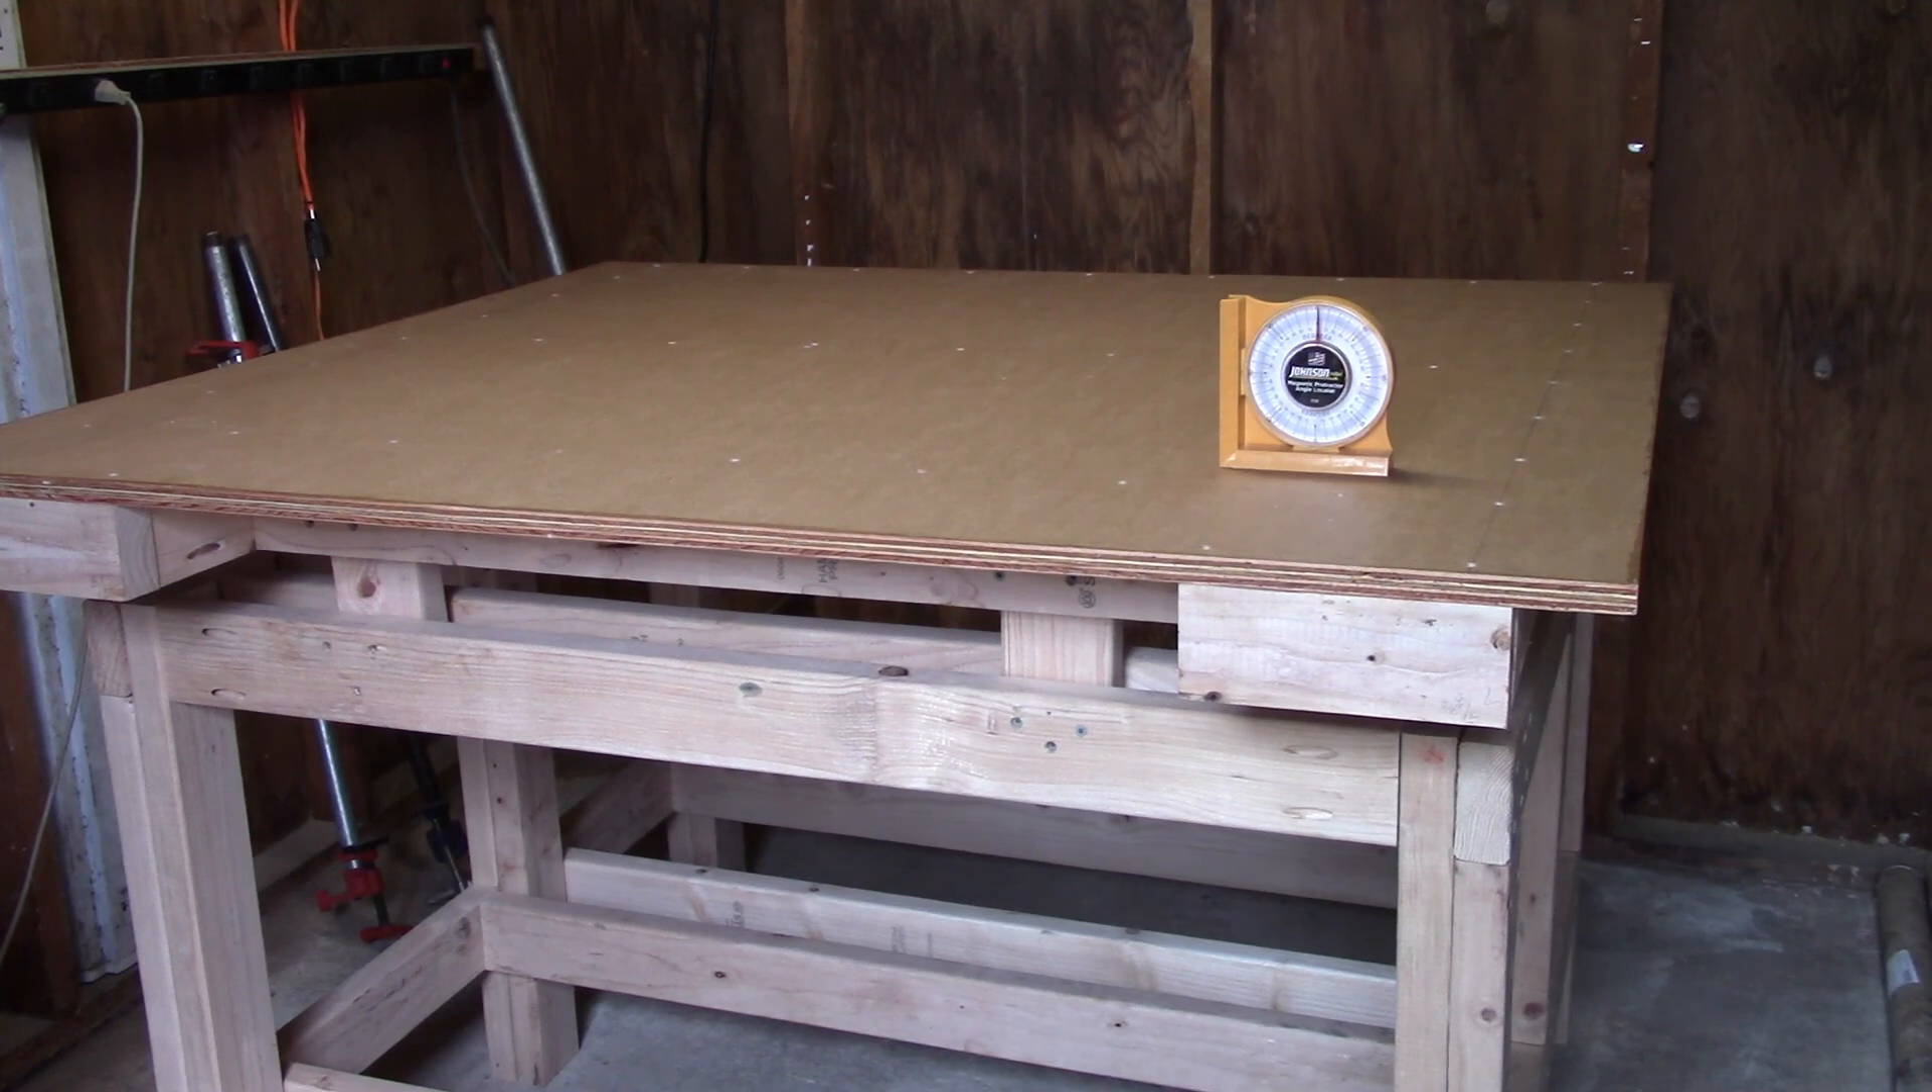Now you'll see that I don't have the shelves mounted down below yet and I don't have that center portion cut out yet but other than that we are basically finished with the tabletop.